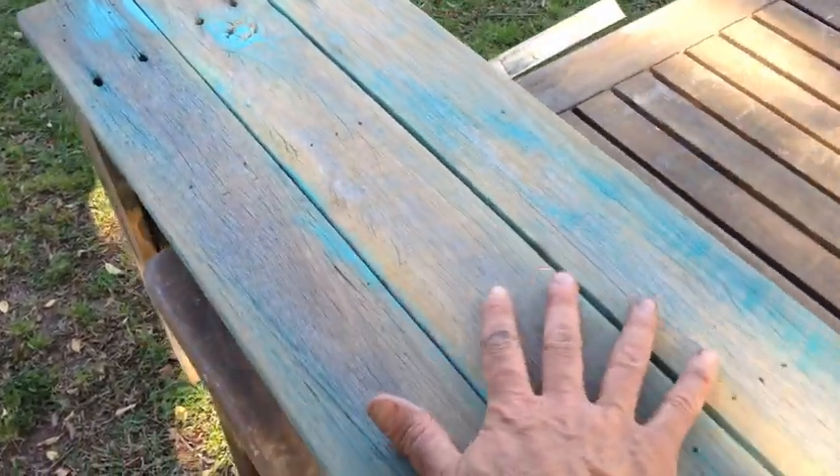So there you go. The top's on.